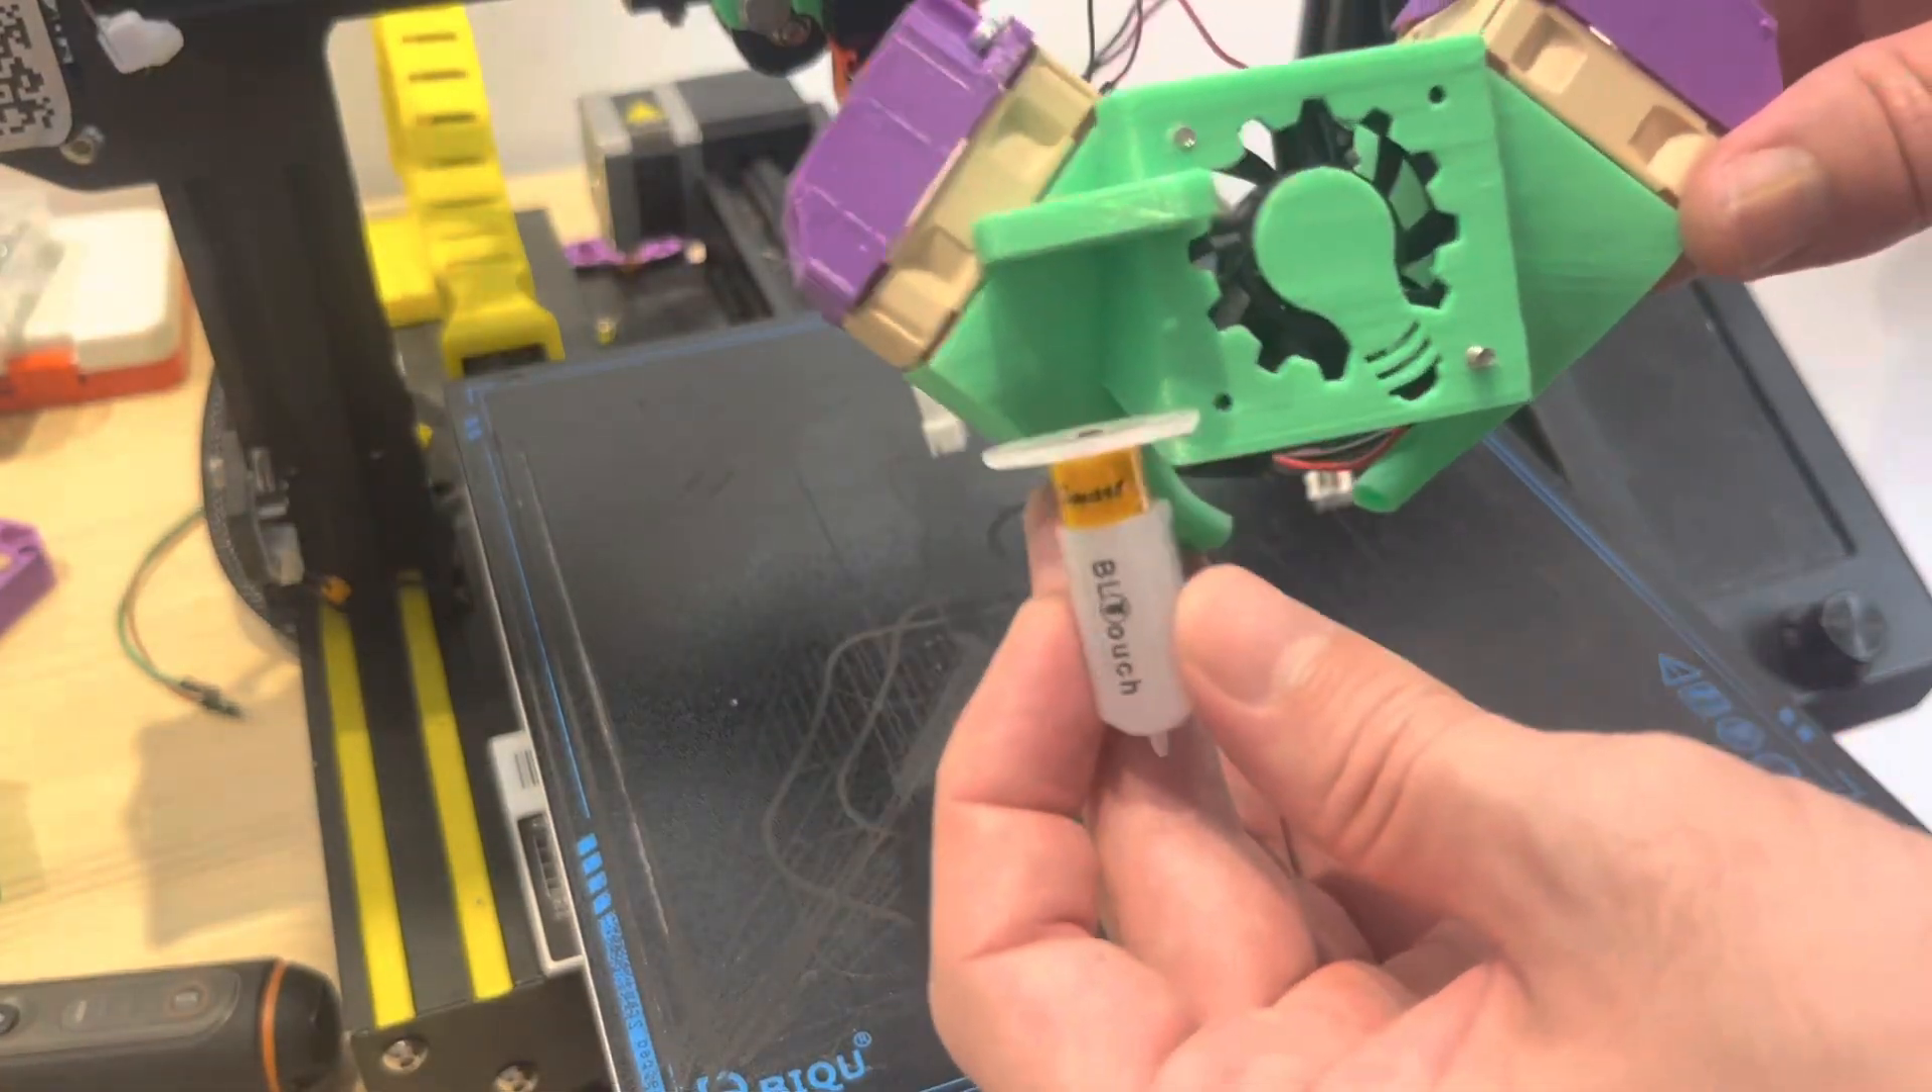All right with those fans in place all that's left is to add the BL Touch.